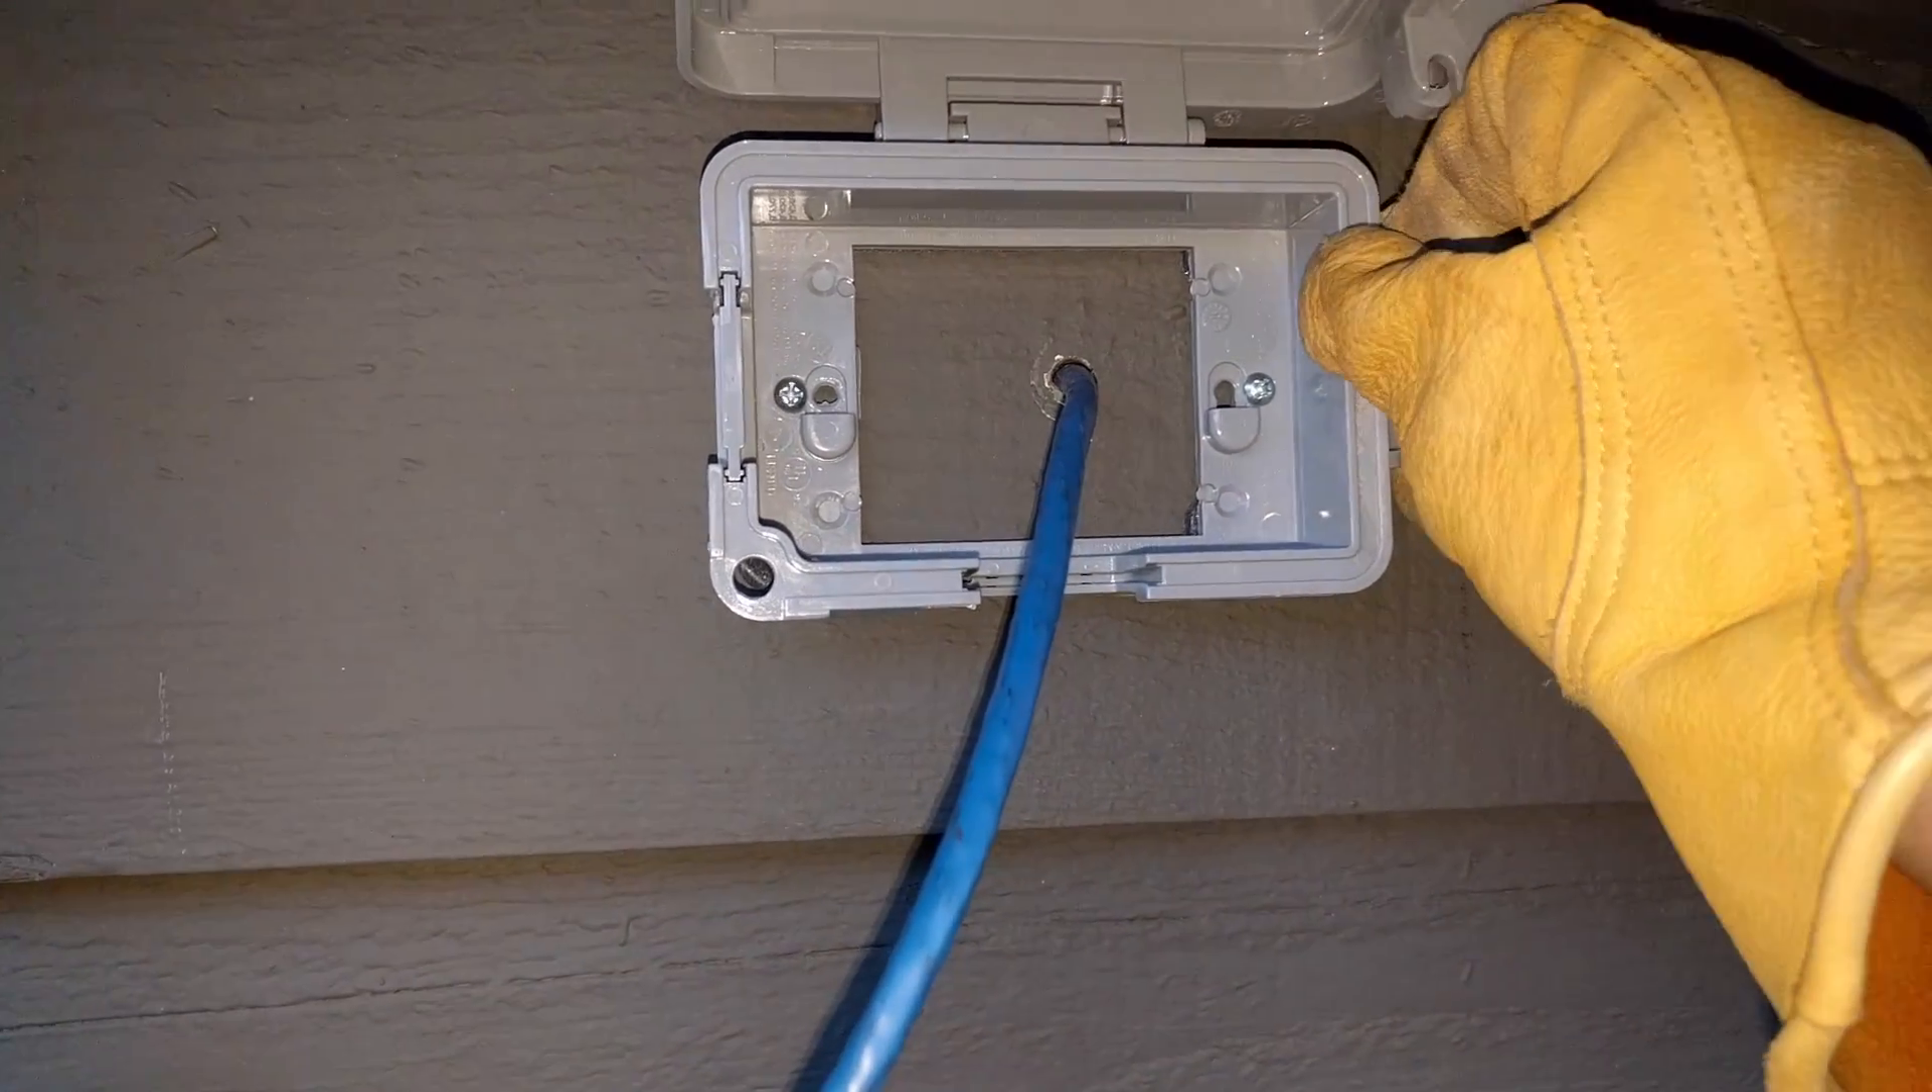And while I'm at it, I'll repair this hole. Okay, so we have our conduit box mounted here.